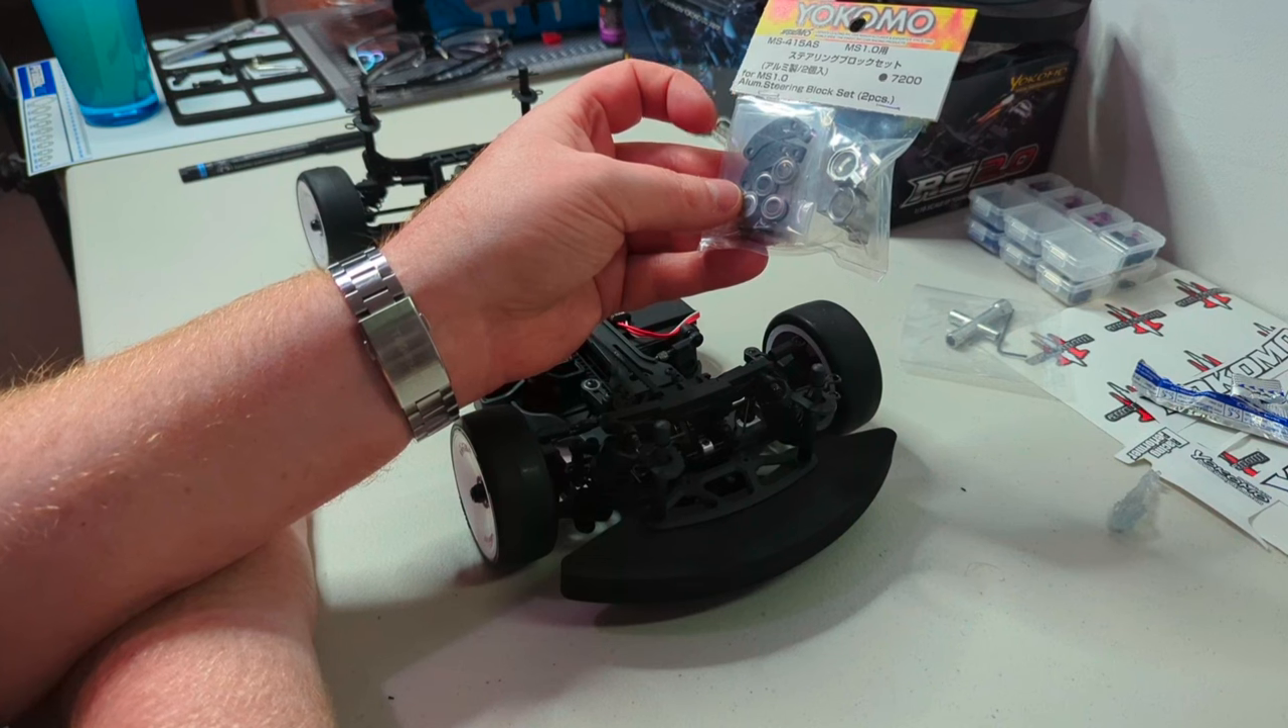But I mean, to put this into context, there's the new aluminium steering blocks for the MS -1. I haven't got them installed yet.